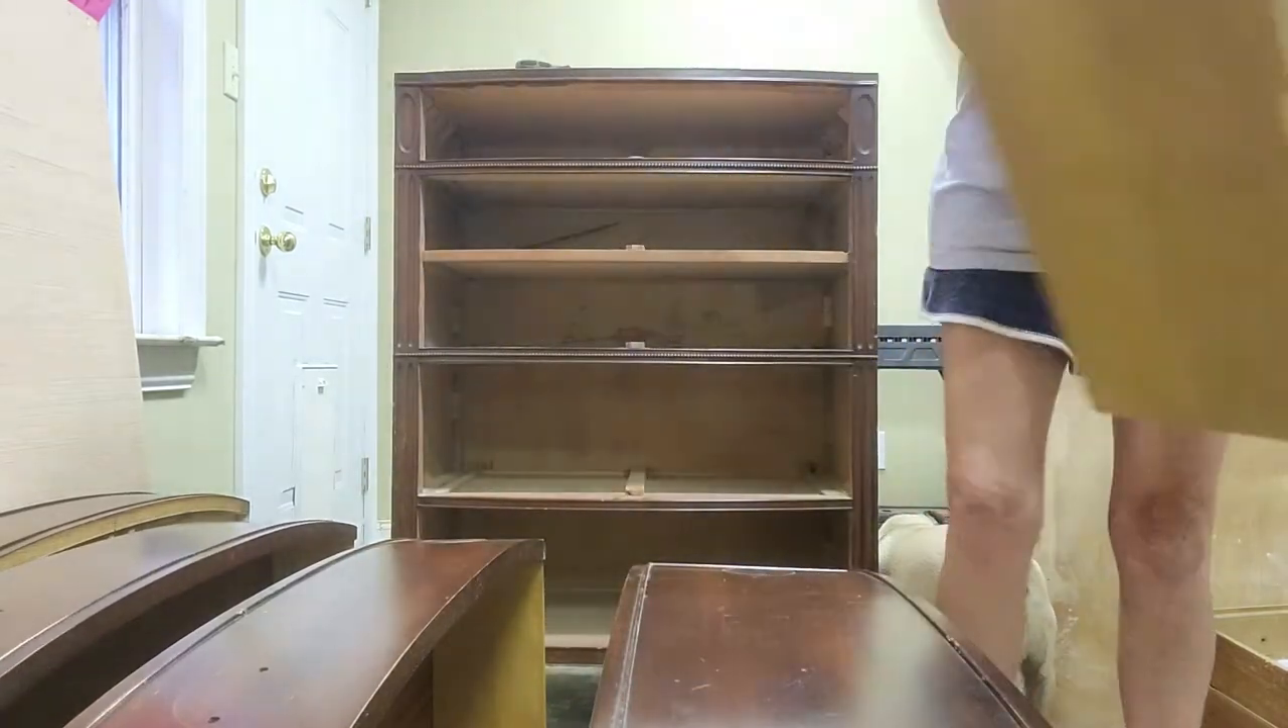Now we've taken all the drawers out and it is time to clean.